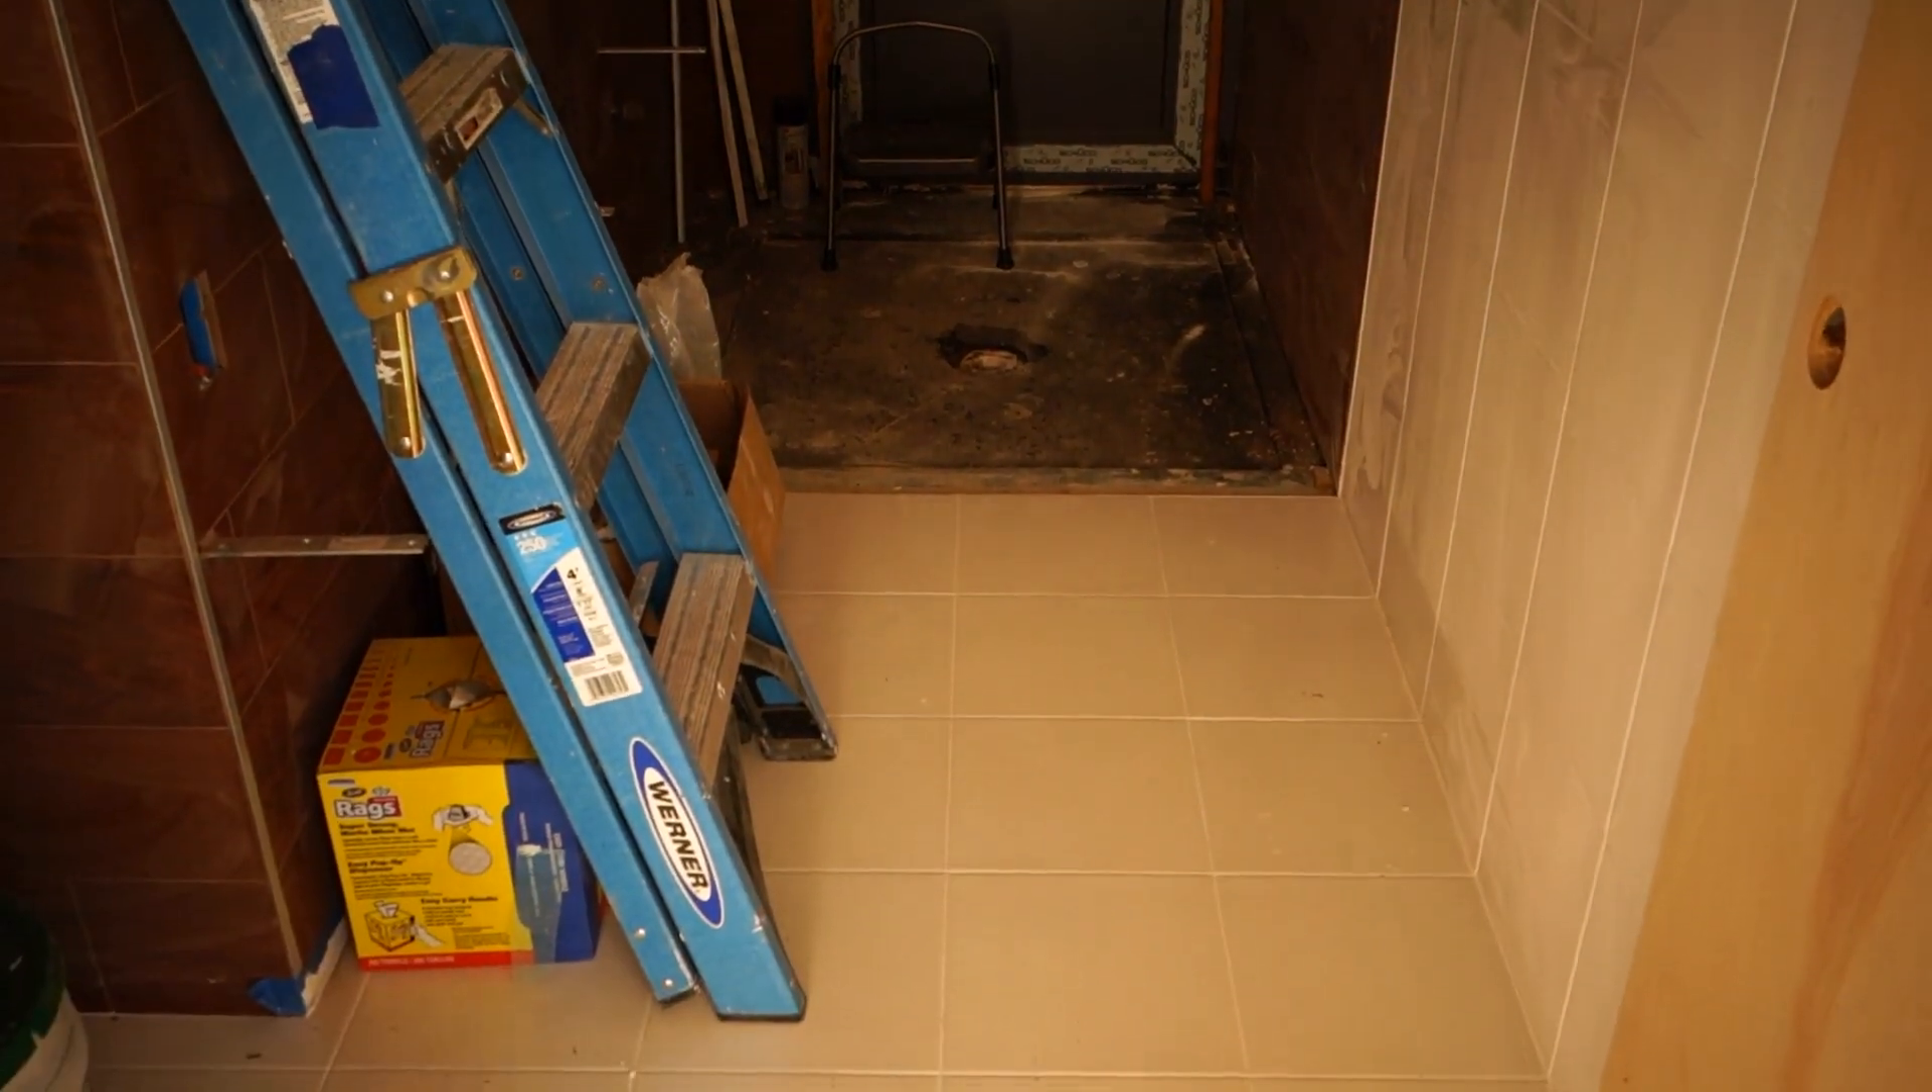It actually is a one large penetration into our air barrier and so it's we don't have the pan in yet but it actually is going to require an entire air sealing detail to itself.